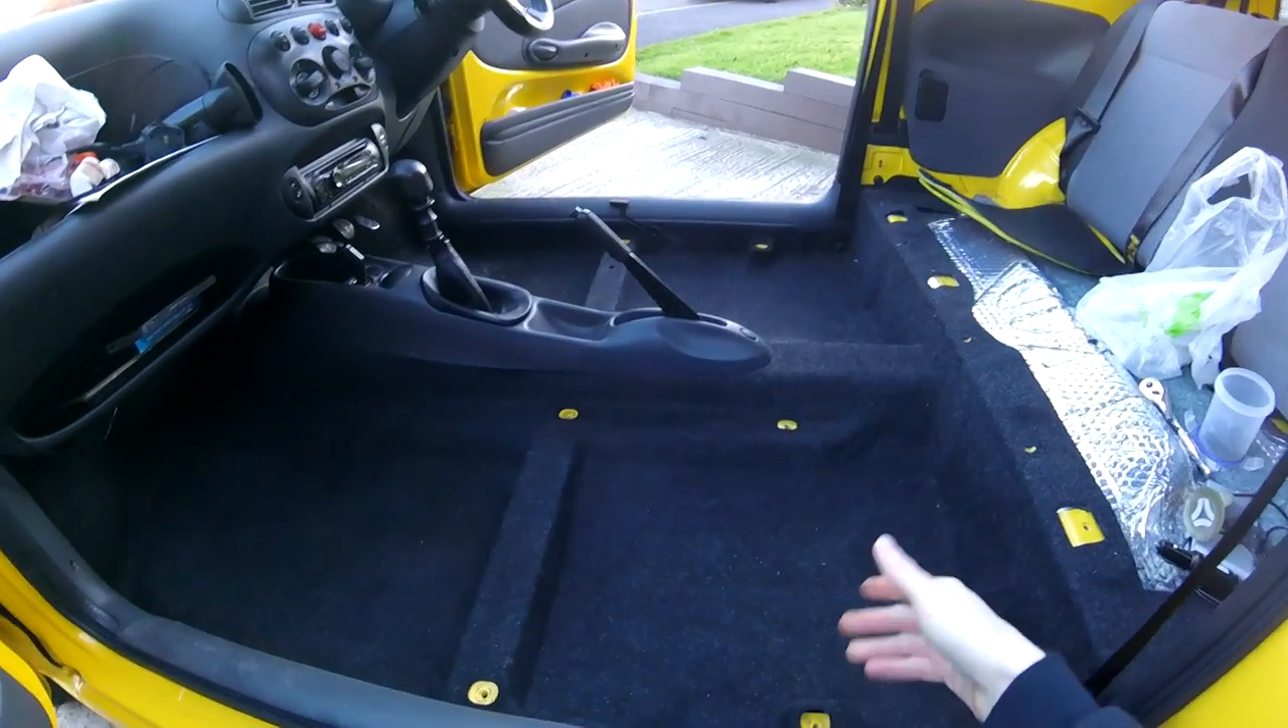And just like that, the seats are out, and it's another day.